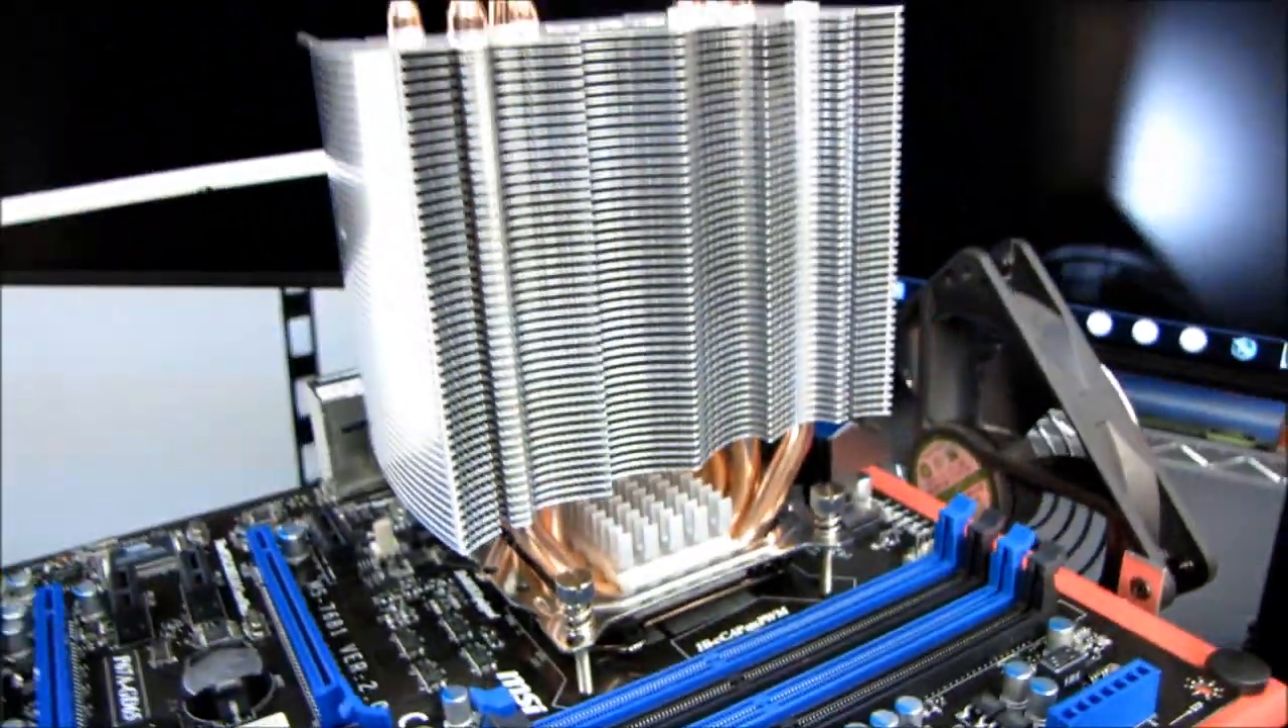Okay we have our heatsink installed.